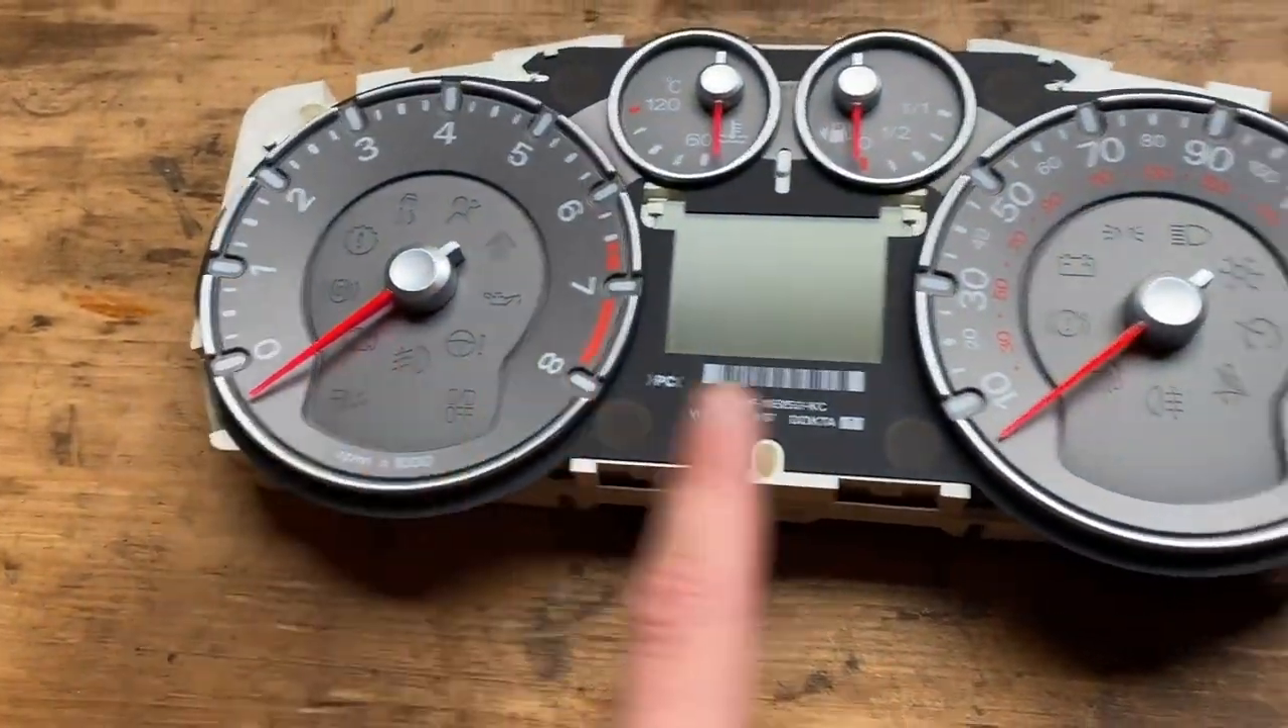Okay so we've got the bezel off the front and before we go any further I just want to tell you guys that the original dial cards if you're reusing them then they scratch really easily.